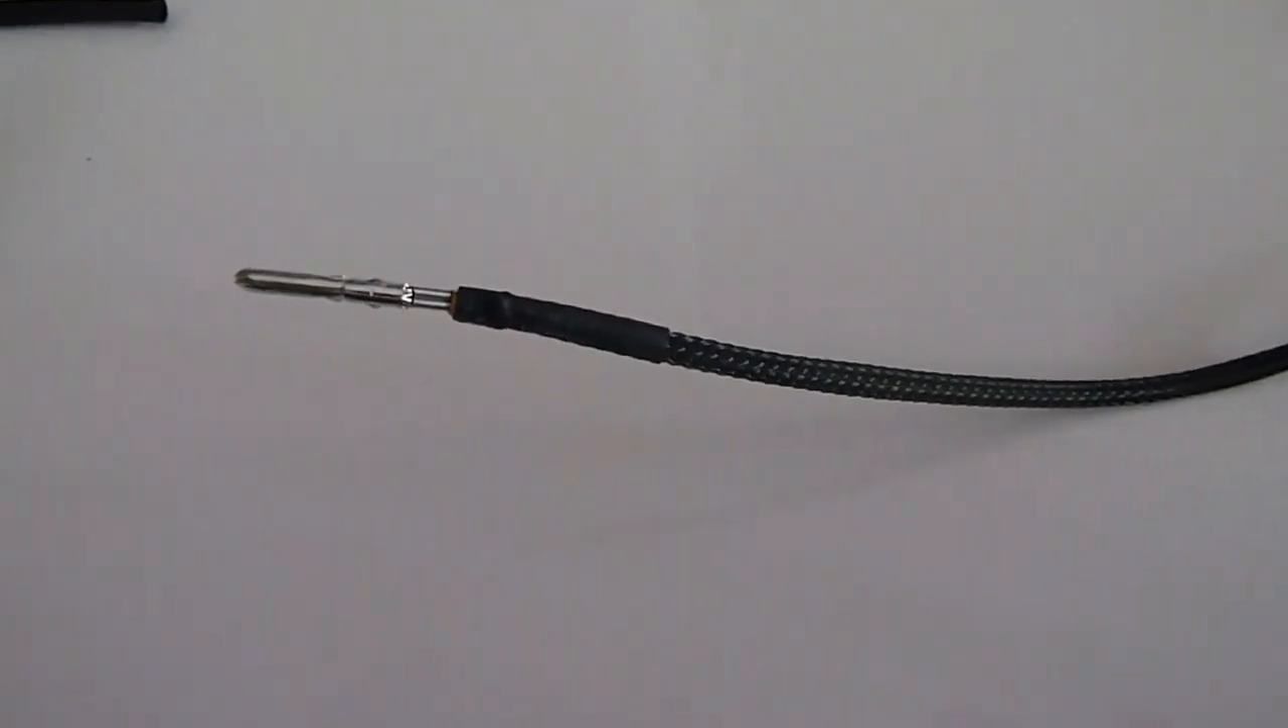Et là, j'ai installé la gaine rétractable.